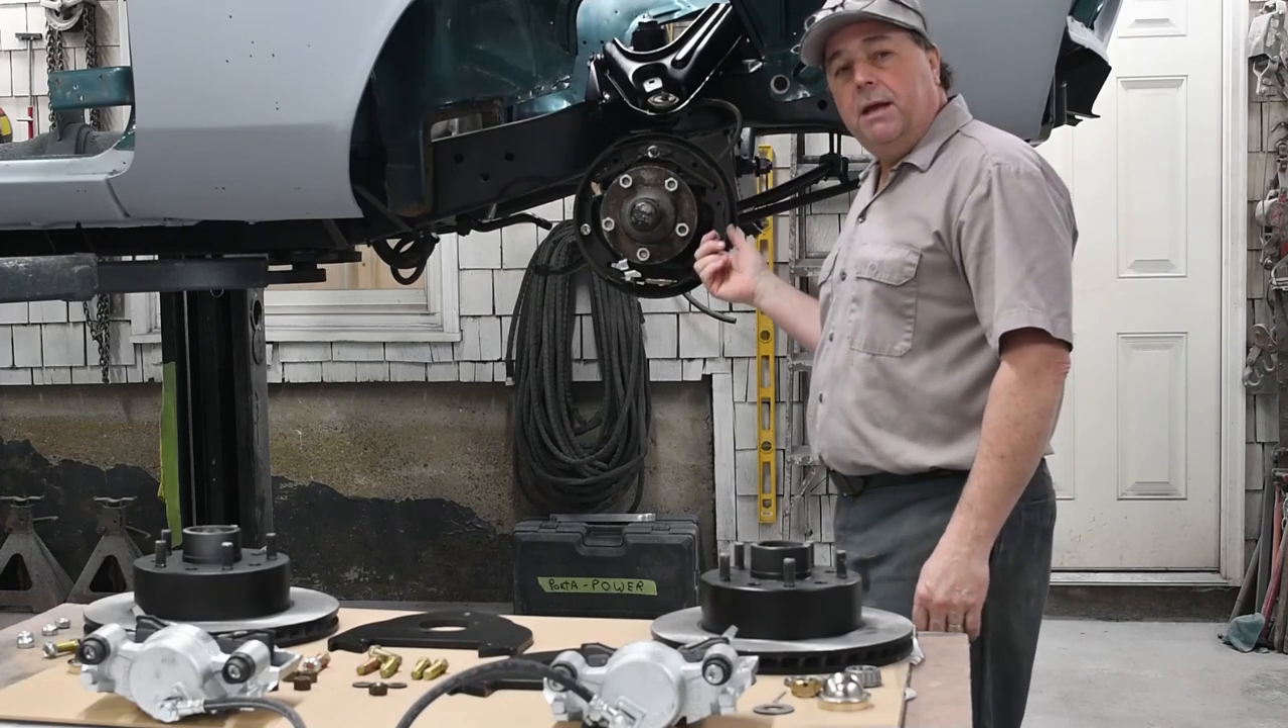So what I've done here is I've already taken the brake drum off and we're going to walk through this on a step-by-step basis.